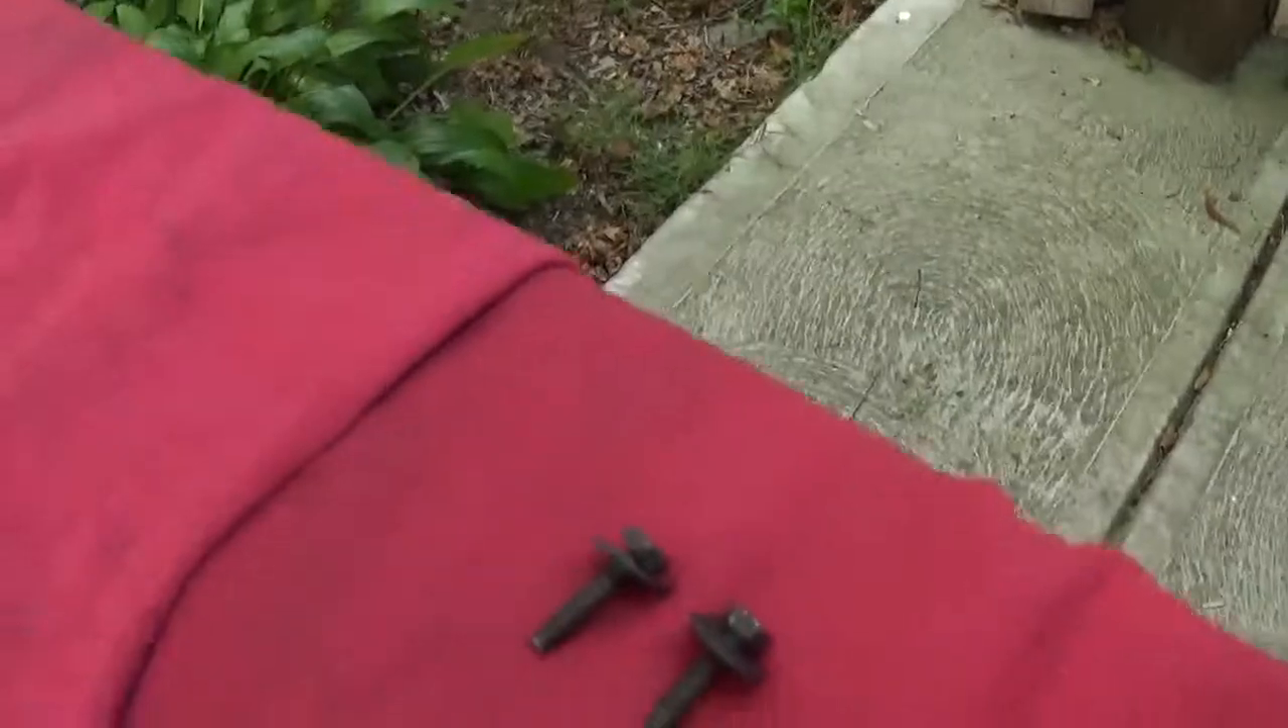As you can see, I've got the two ten millimeter bolts out.